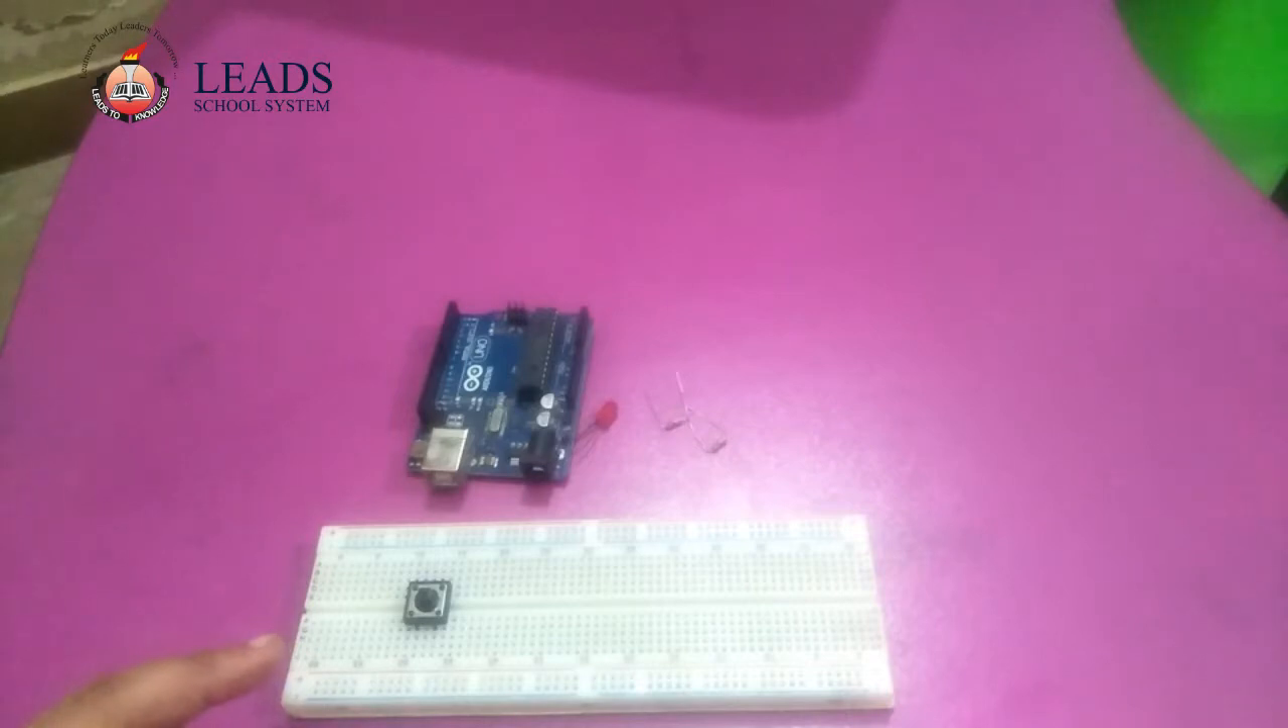Firstly I have inserted push button here.